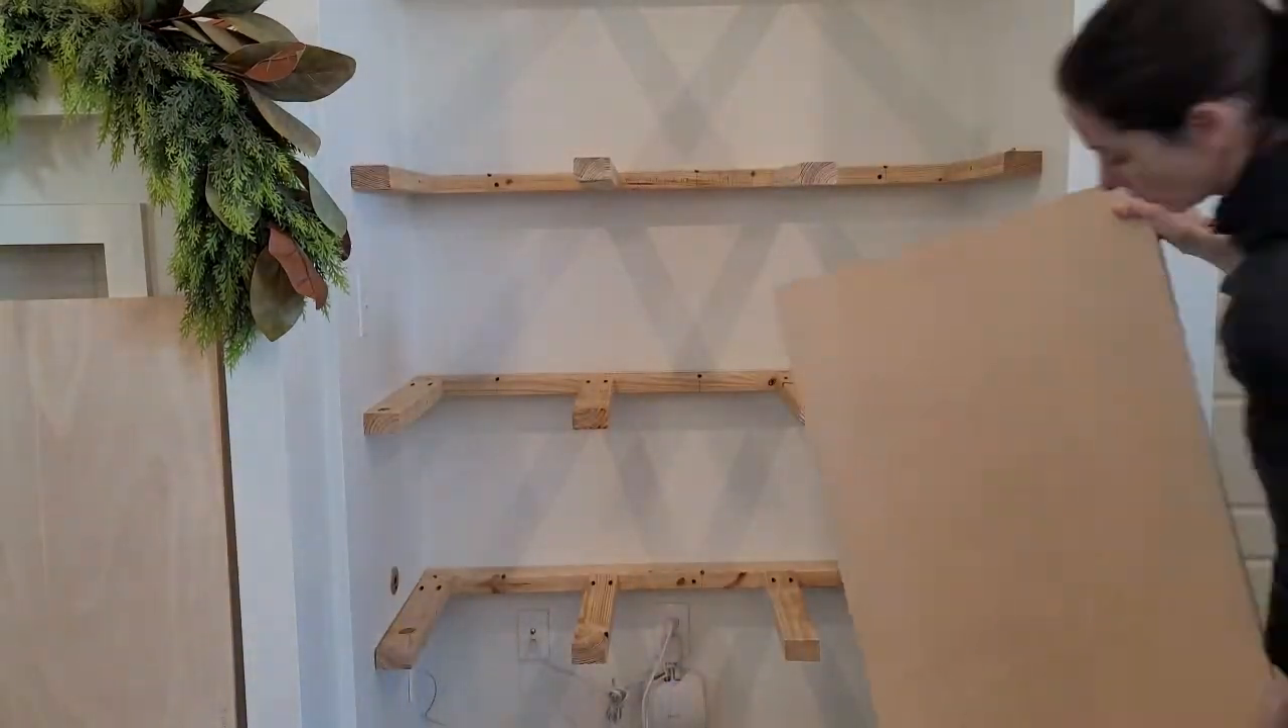Now that all your brackets are installed and into the studs, it's time to add the 1 .5 inch plywood.